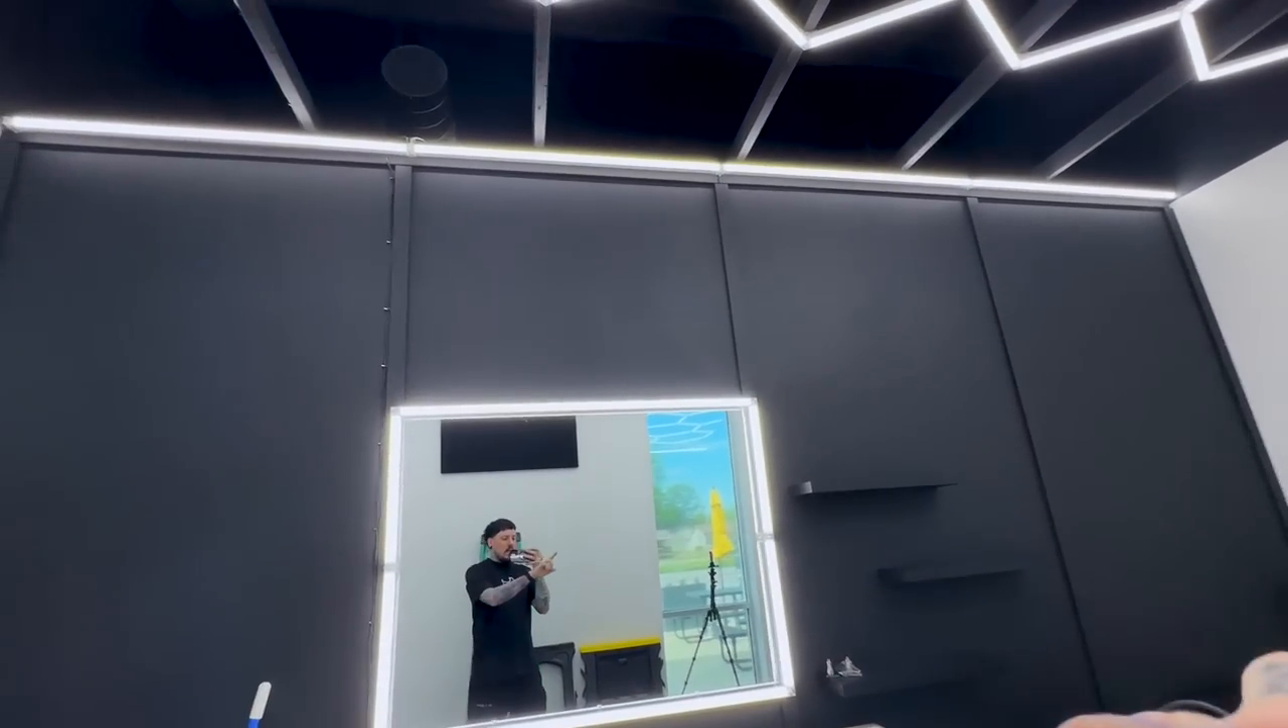Obviously, the lights are up.